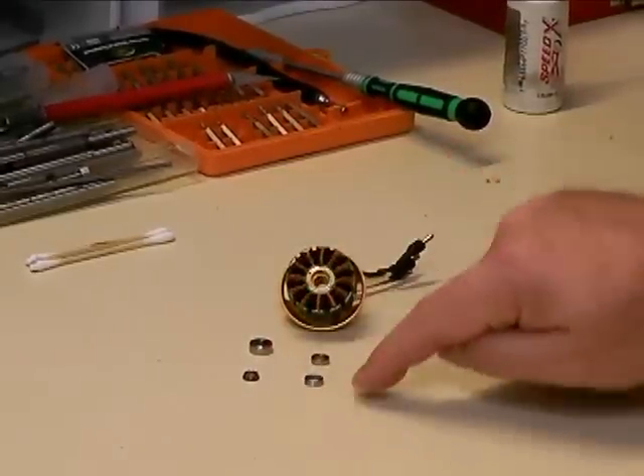Here's the old bearings that we pulled out along with the inner race that we had before.